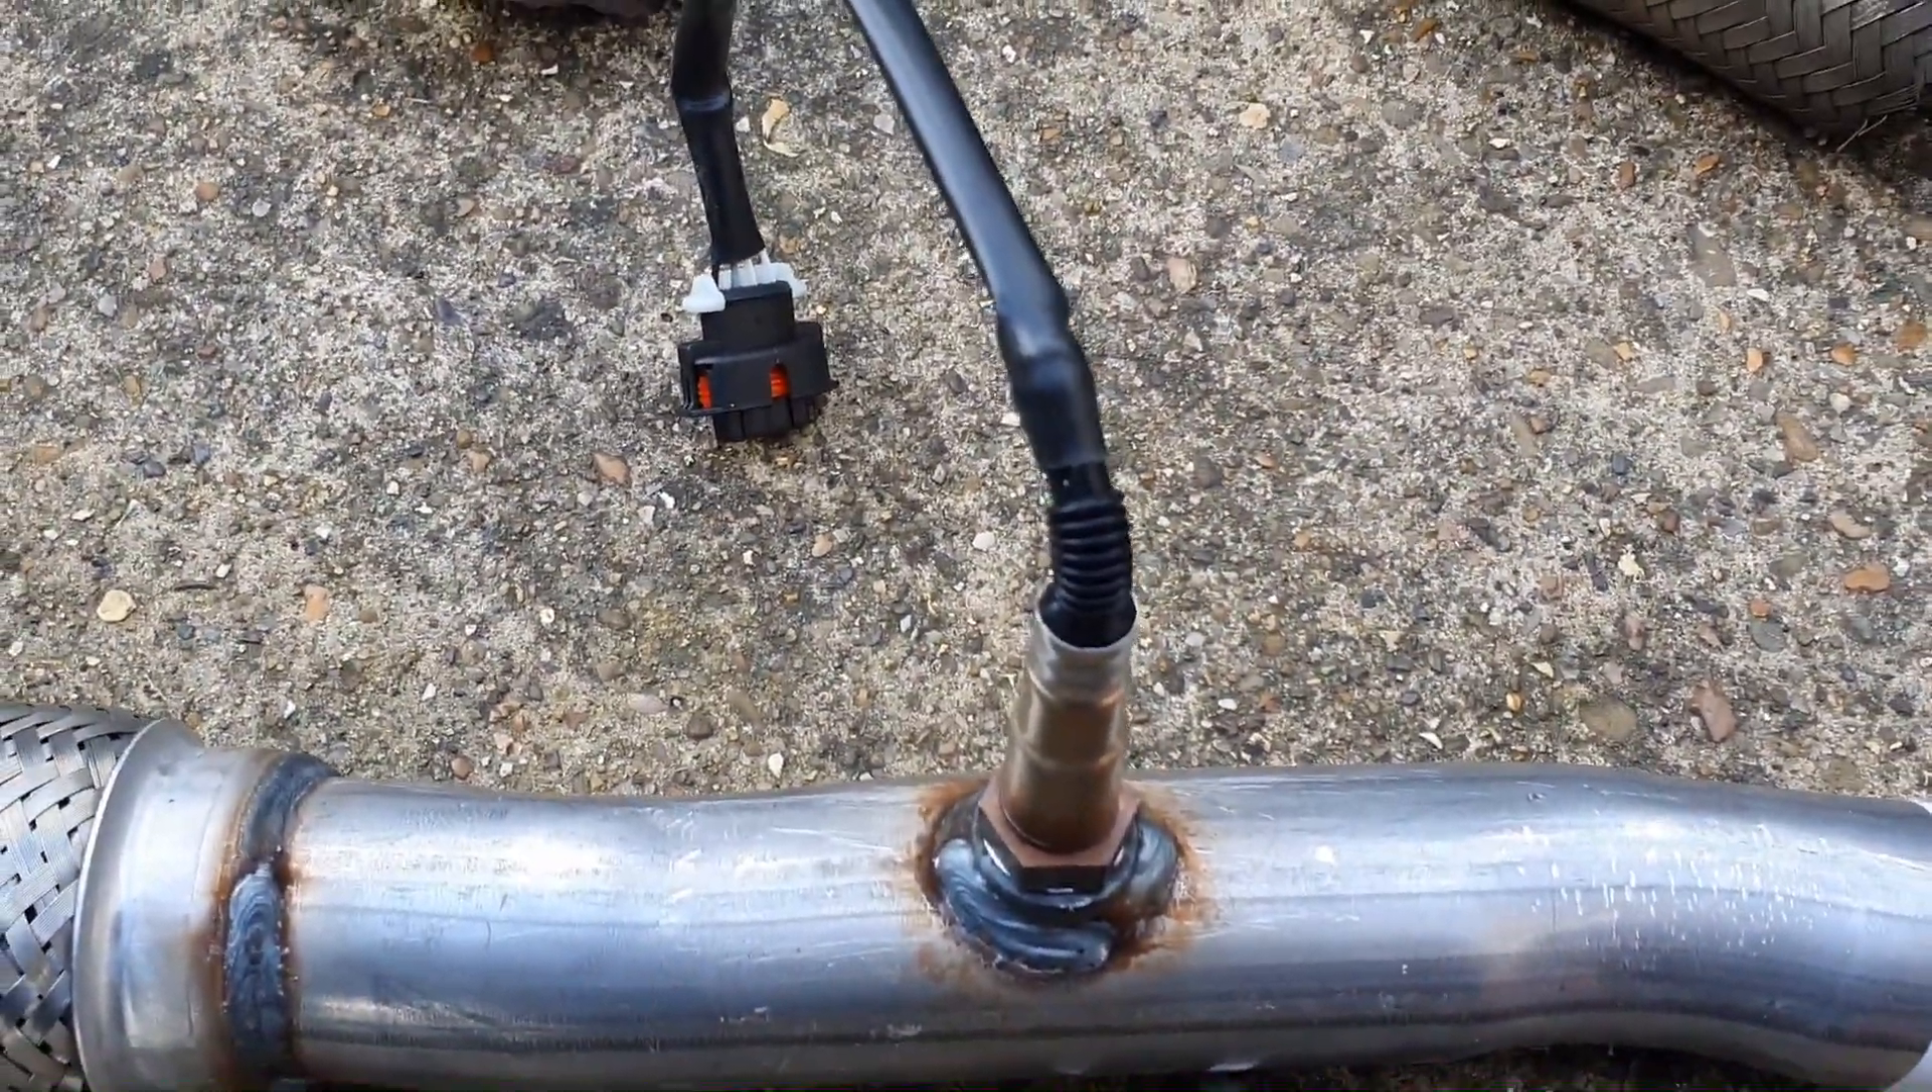Right that's the o2 sensor fitted.